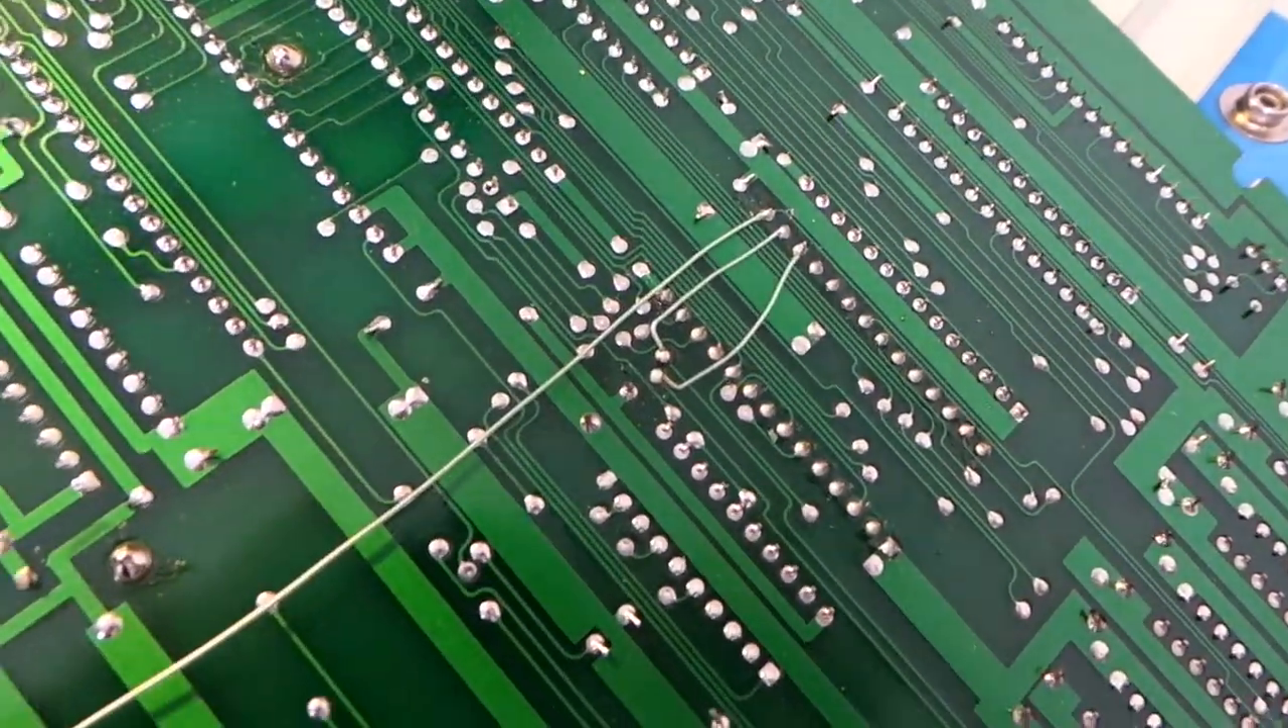So I'm going to install a new socket here and then I'm going to flip it over and run all the trace jumpers. So, here are the finished jumper wires on the back of the board.